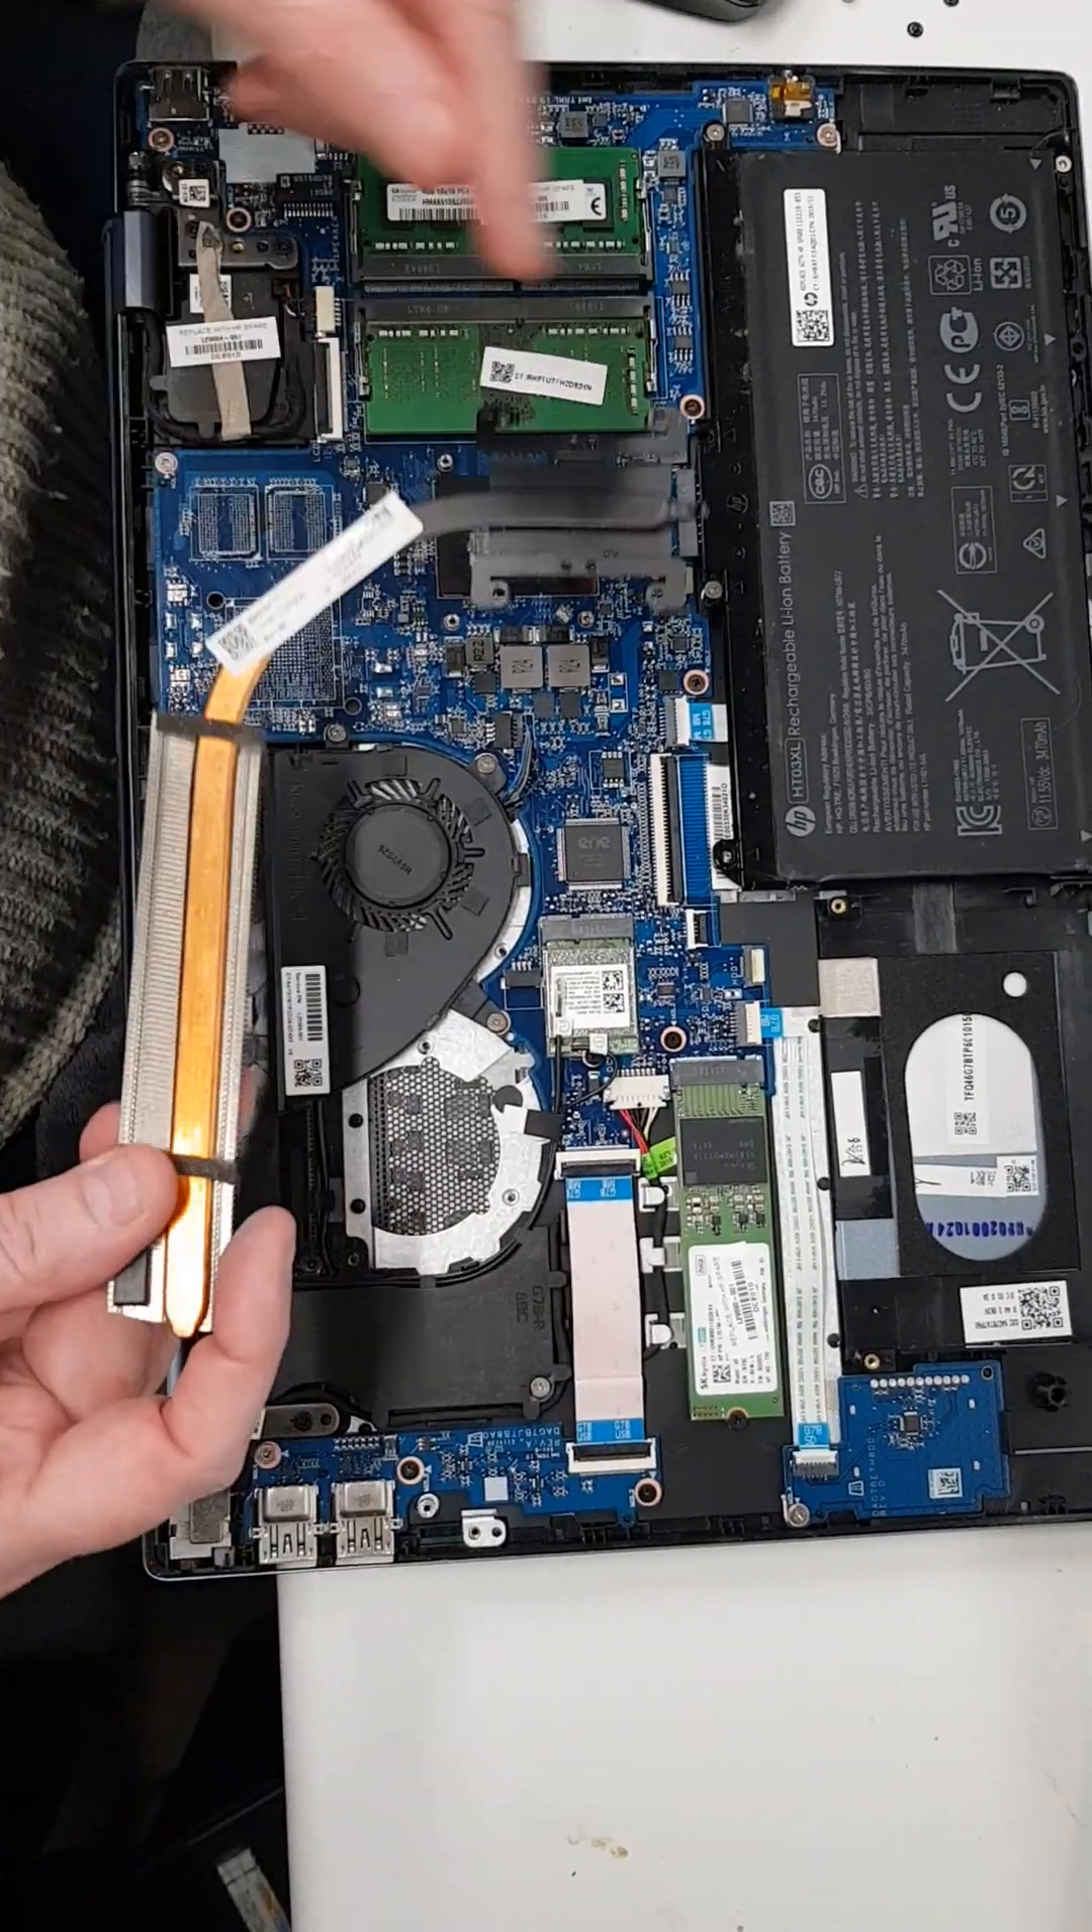Now the customer was saying it was overheating so I've taken the bottom off and I've taken the heatsink off.